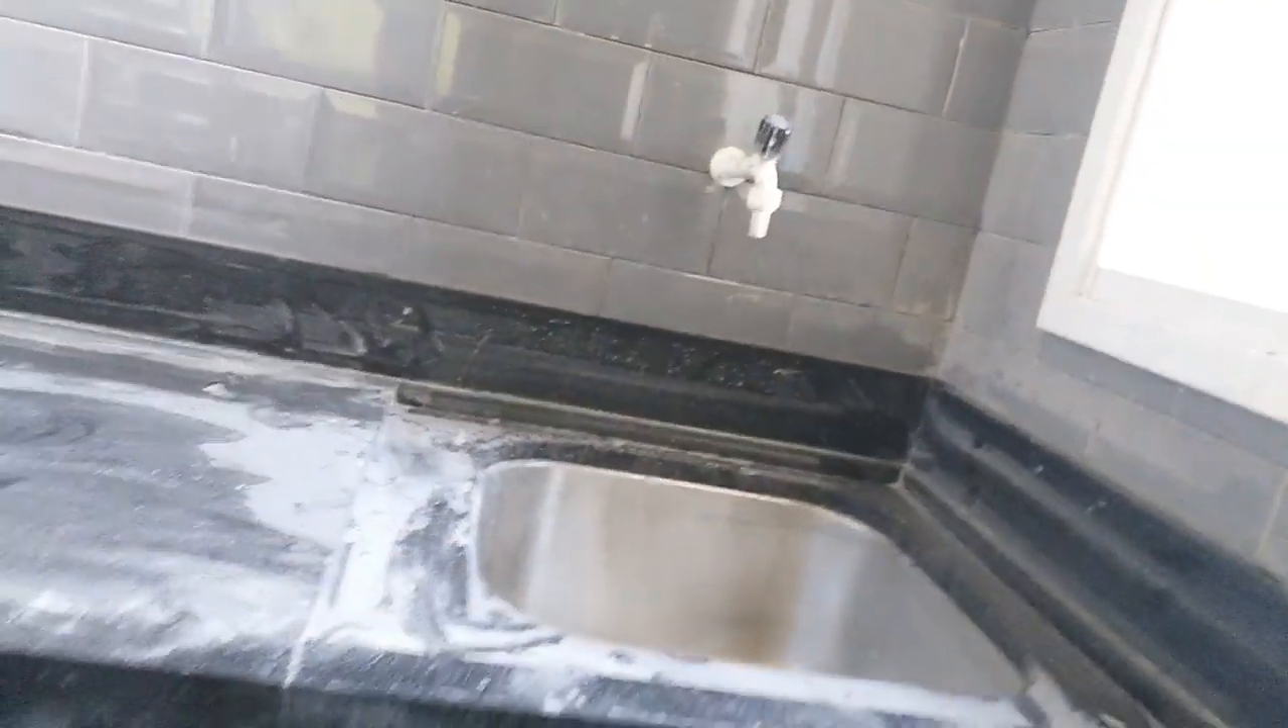Aqui a gente já colocou o tanque.